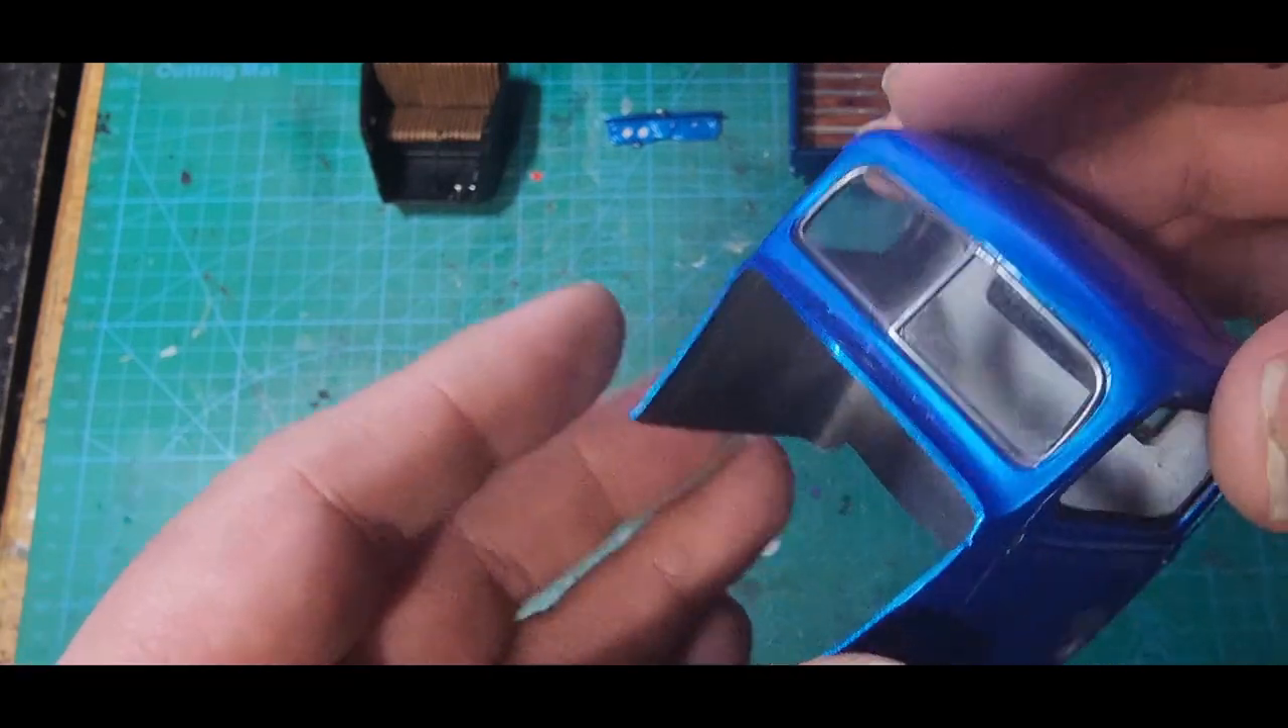The cab has our glass in place.